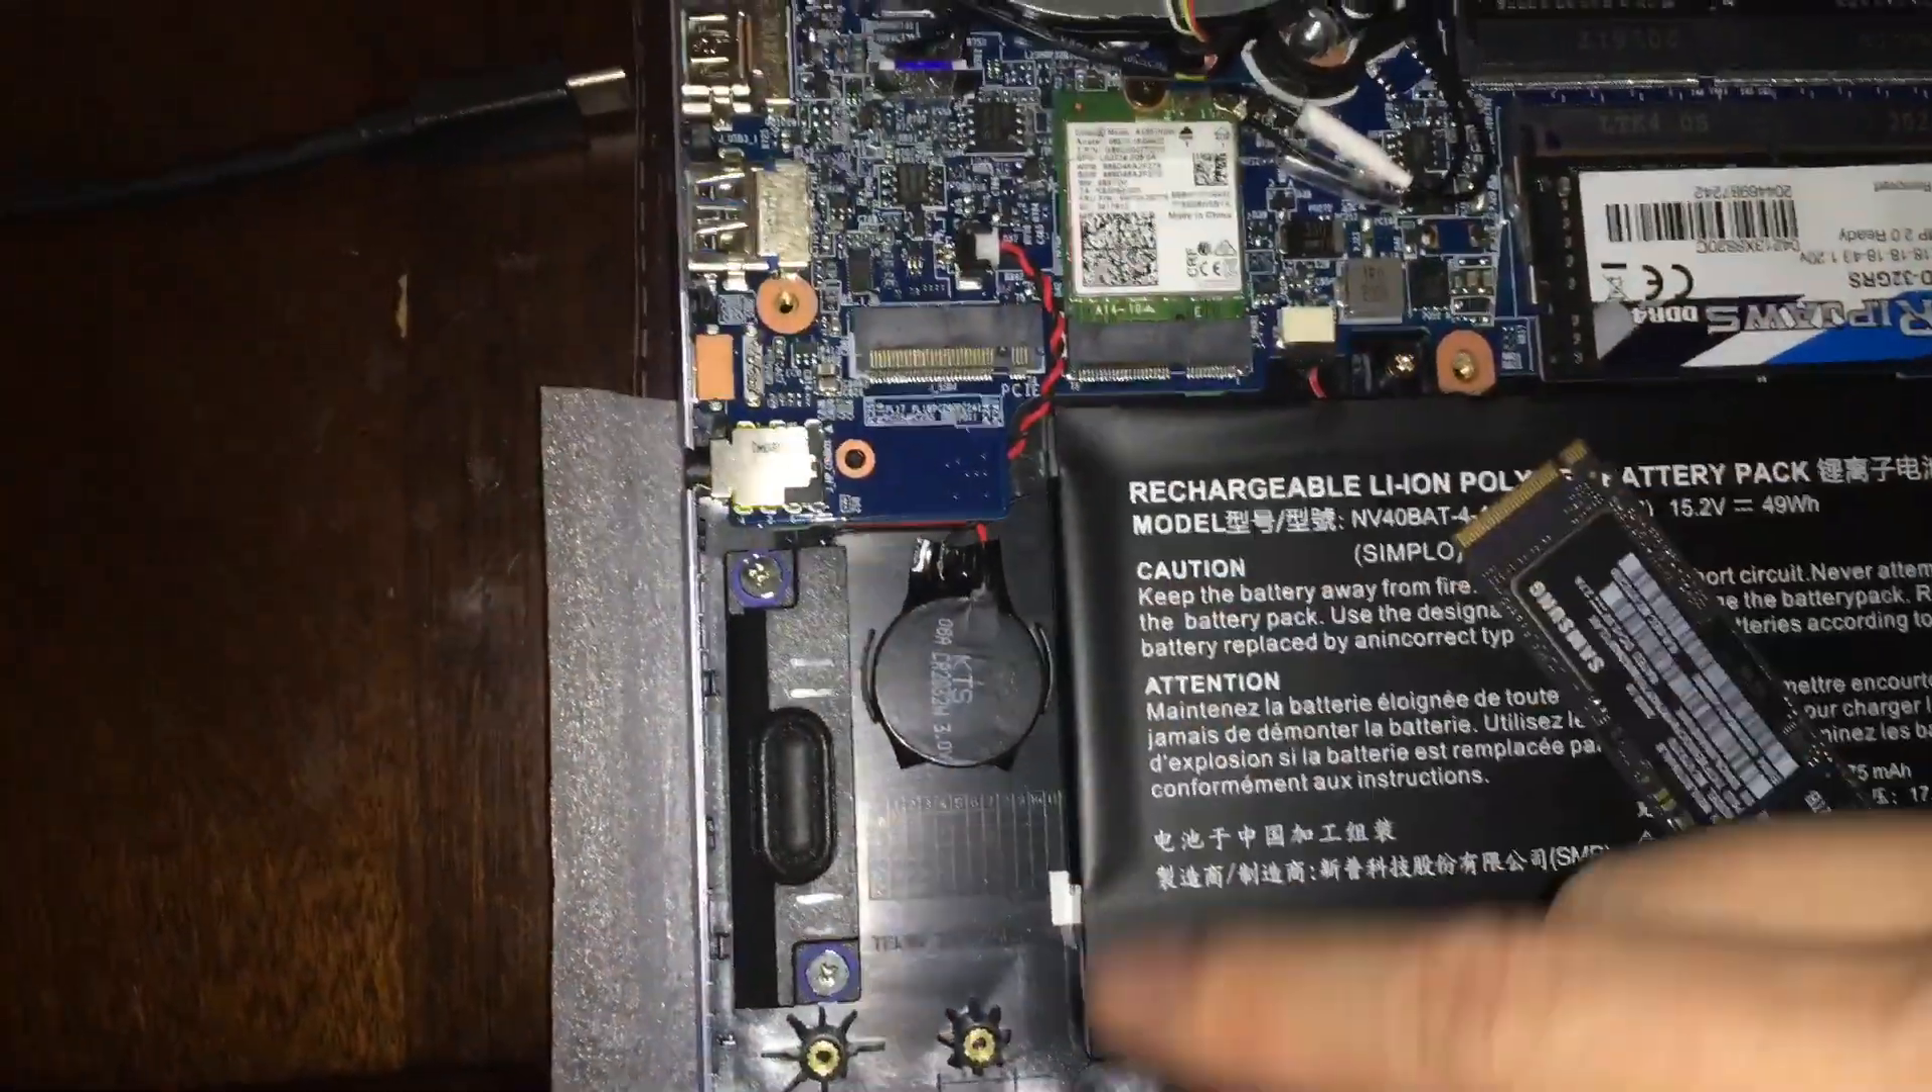All right guys so I removed the SSD the NVMe drive and underneath there is the CMOS battery and there's a speaker.